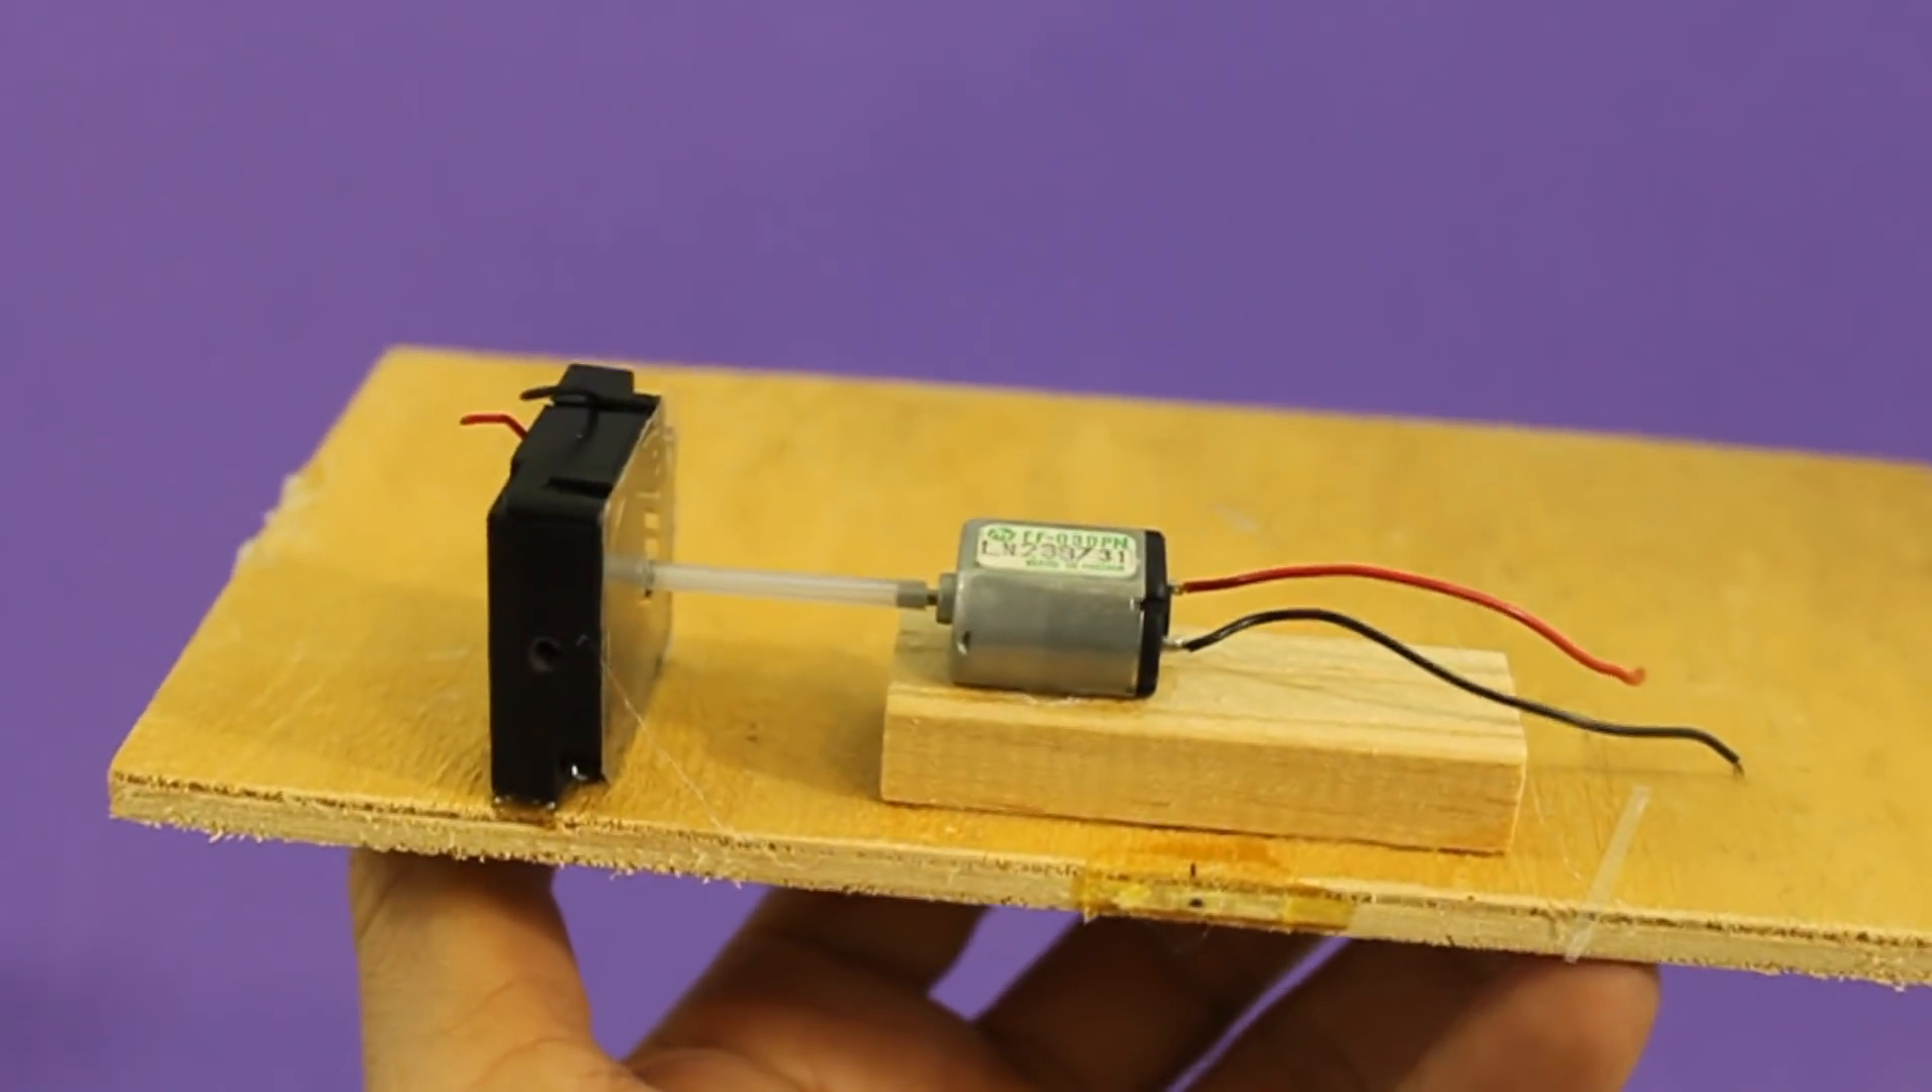I have the turbine and the electric motor glued into a wooden base.